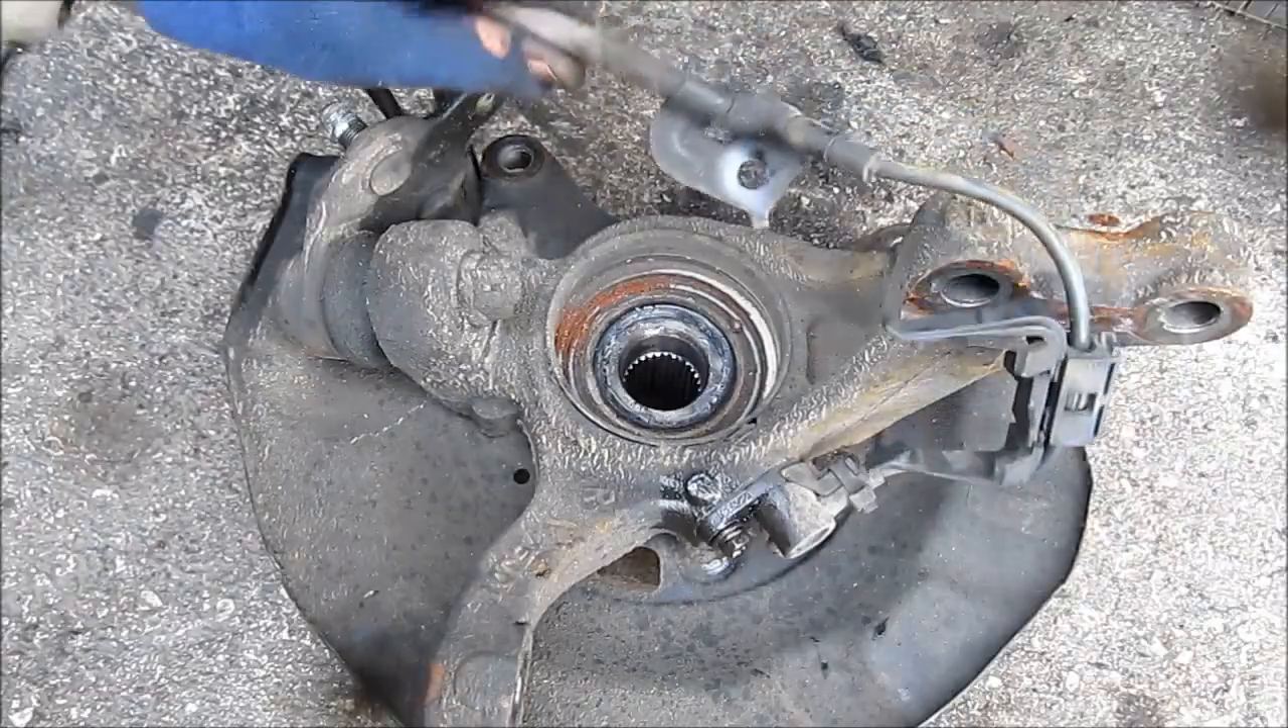Here's a knuckle removed from the car.